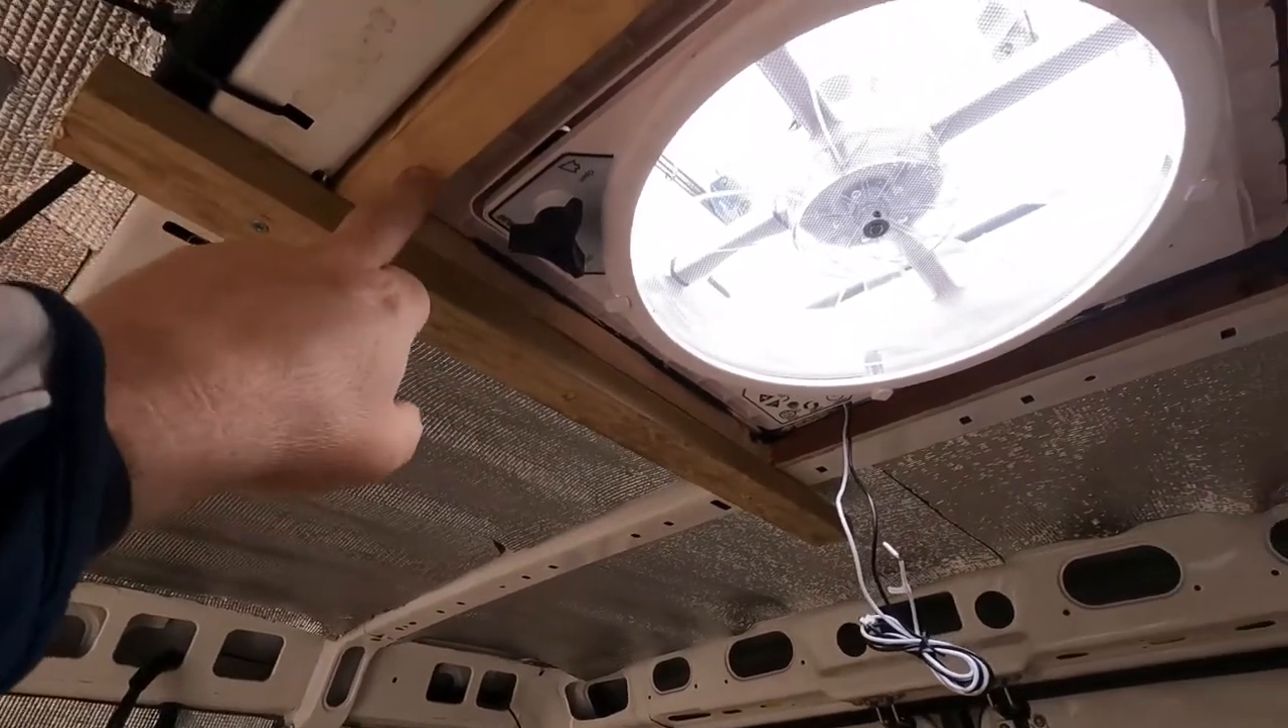Well, I just need to take these supports off, which were holding the frame in place while I was putting it all together.